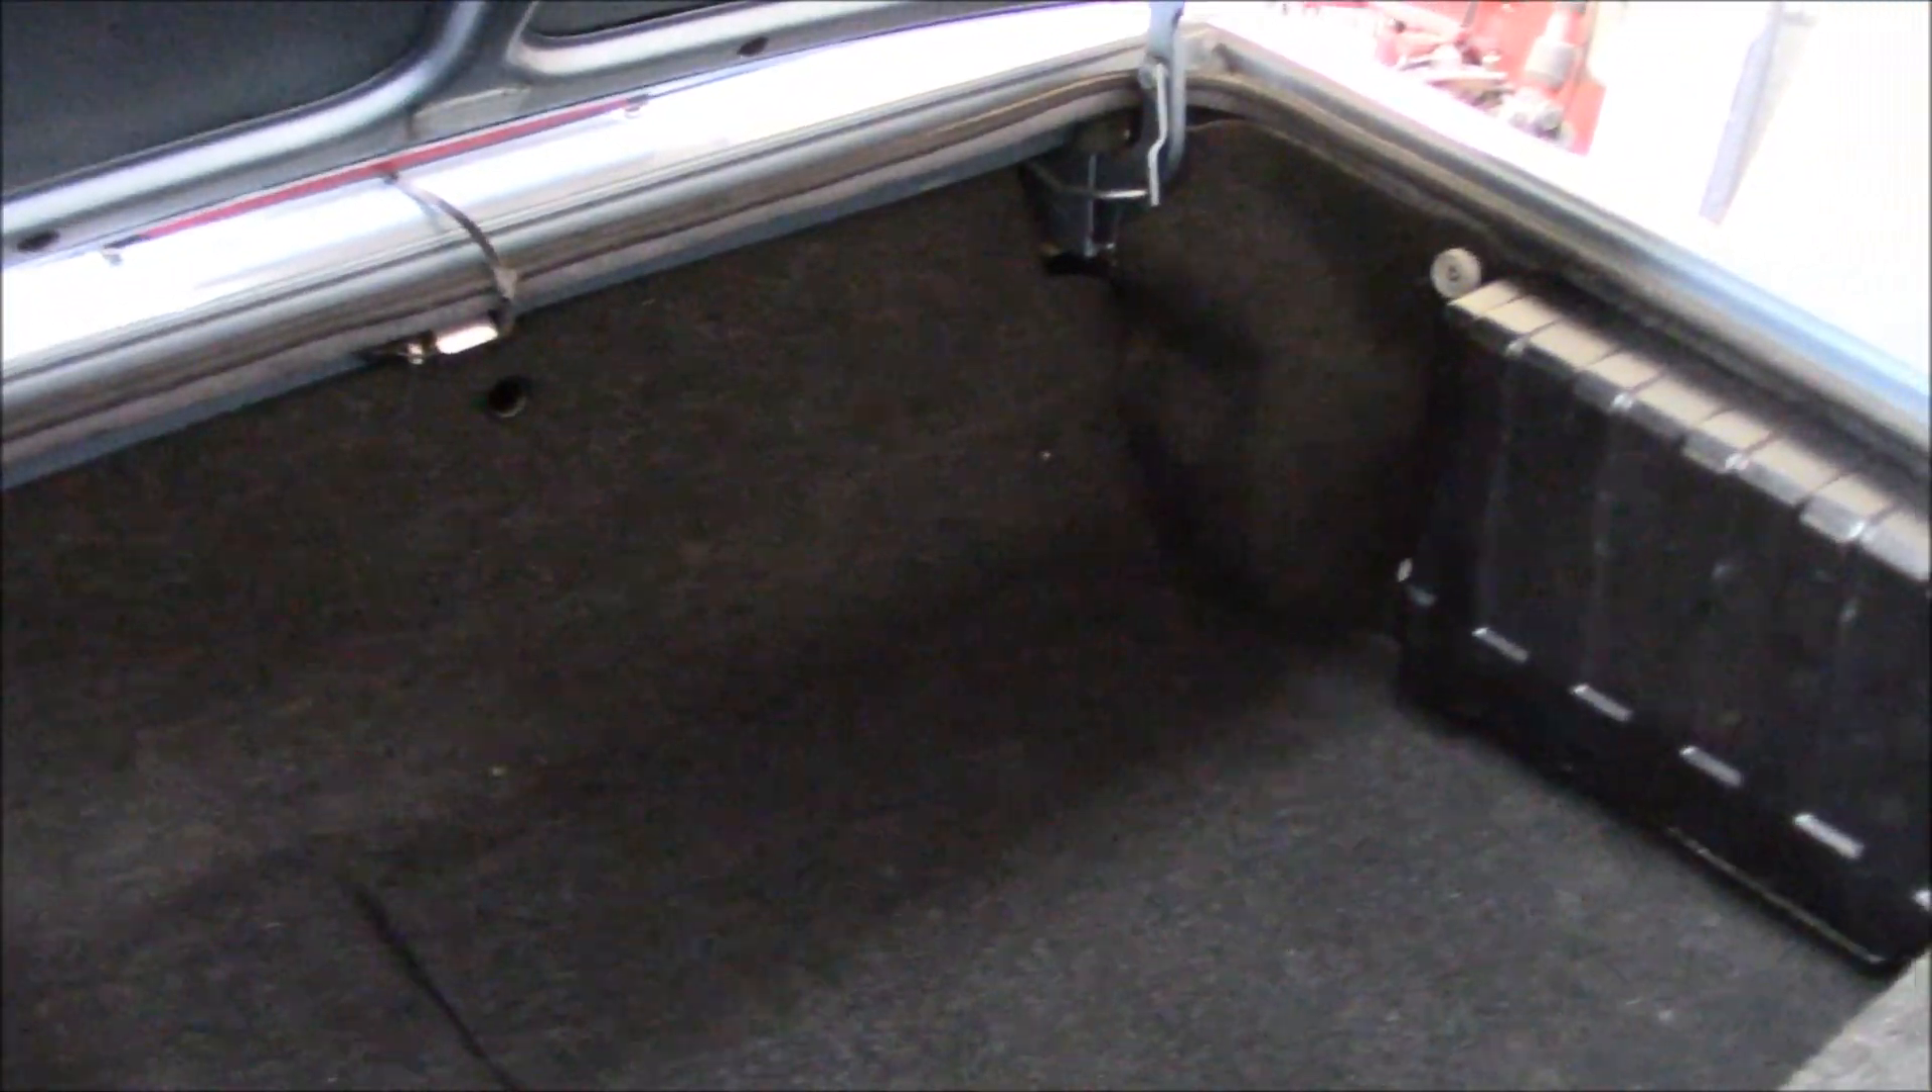So it's all screwed in and we've got the battery cover in place so that looks good.